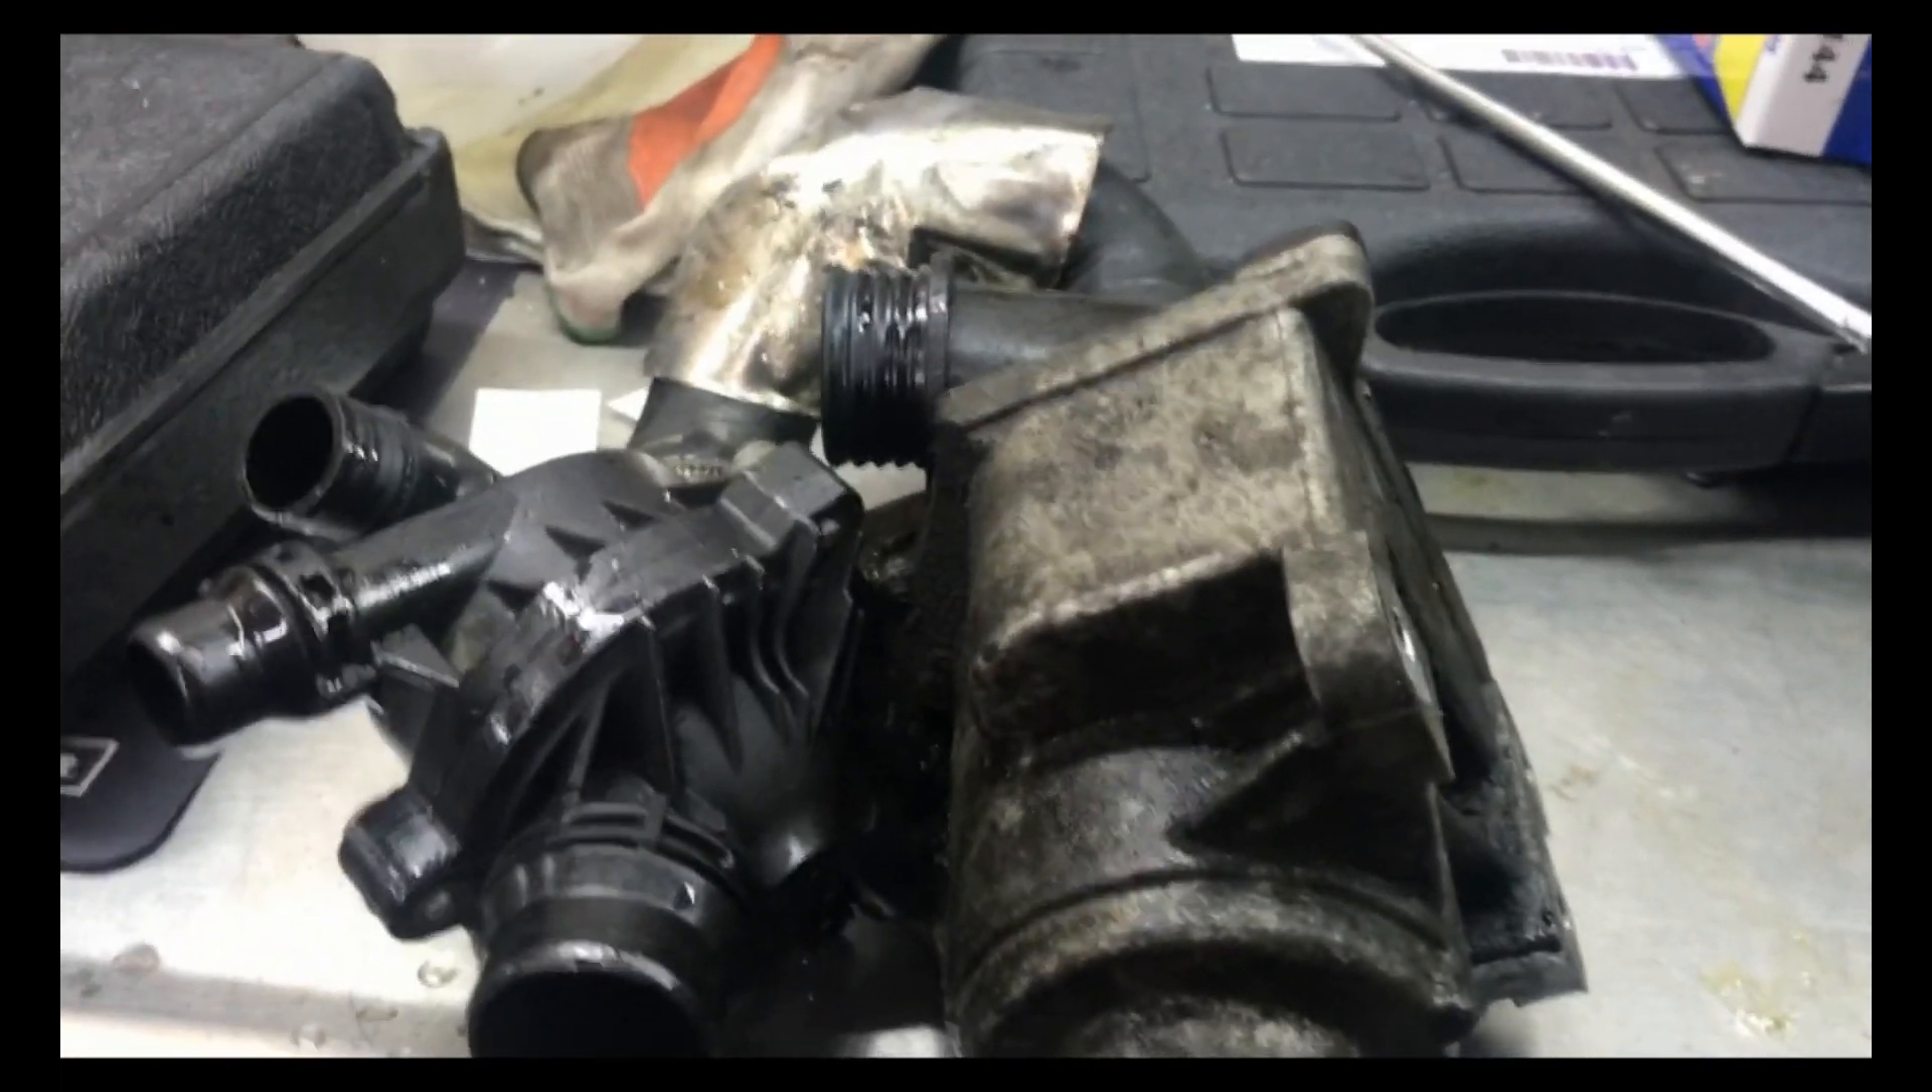All right, here's the whole assembly out of the car.